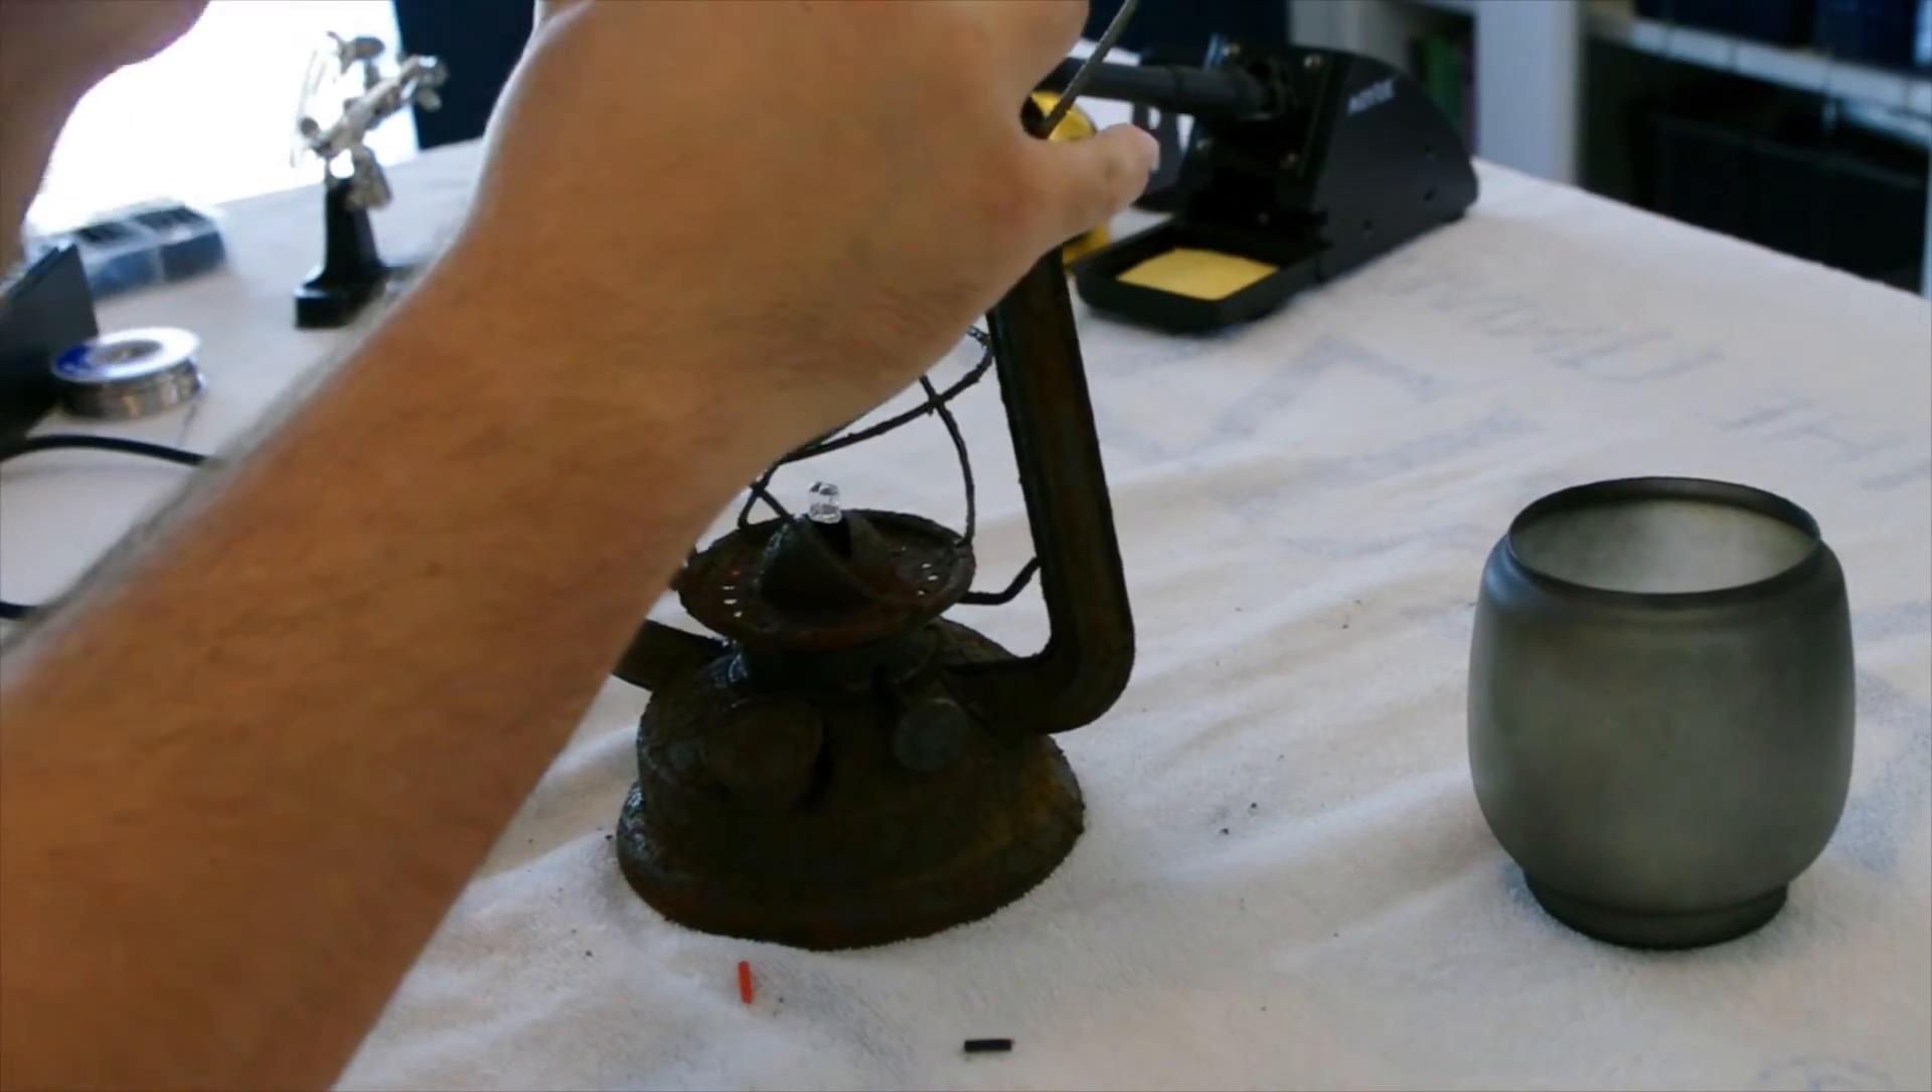Now I just need to put the globe on.